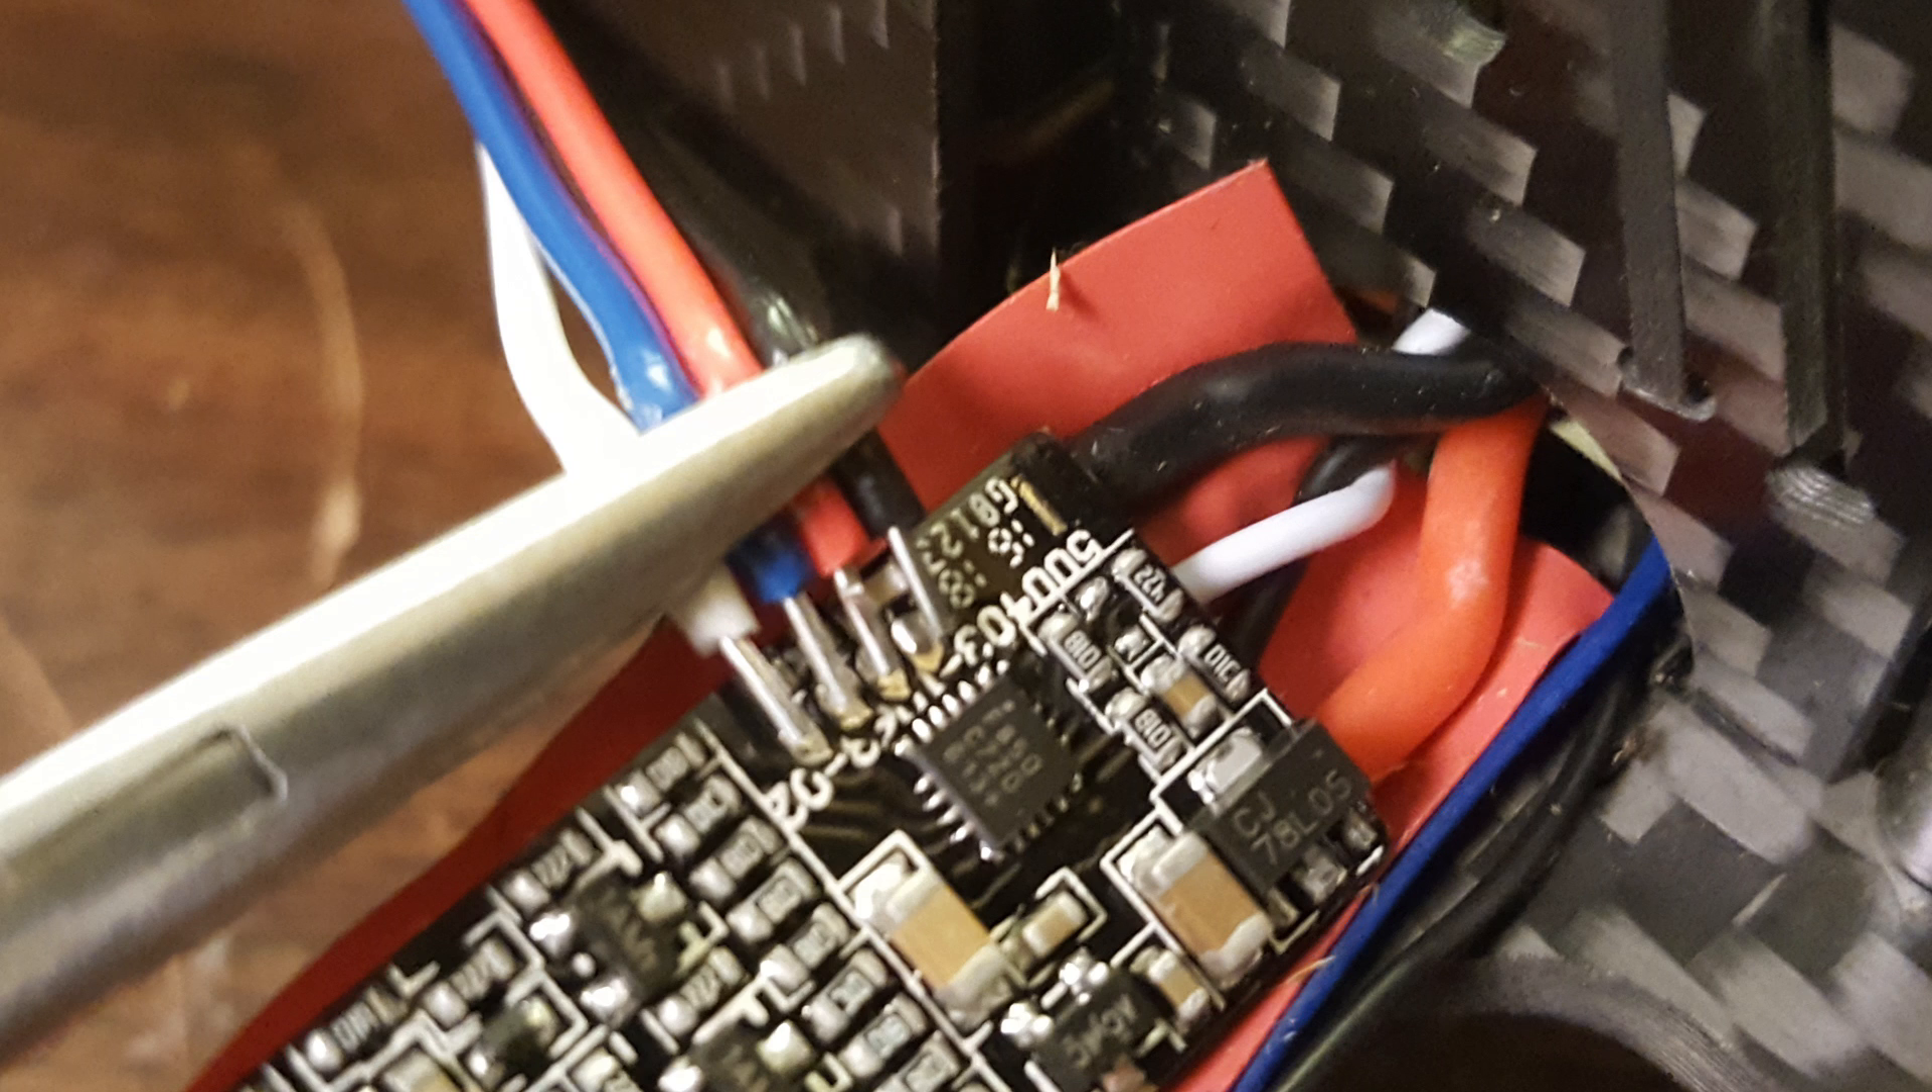Anyway, I used a hemostat to clamp these wires in place and manually hold them against the pads.